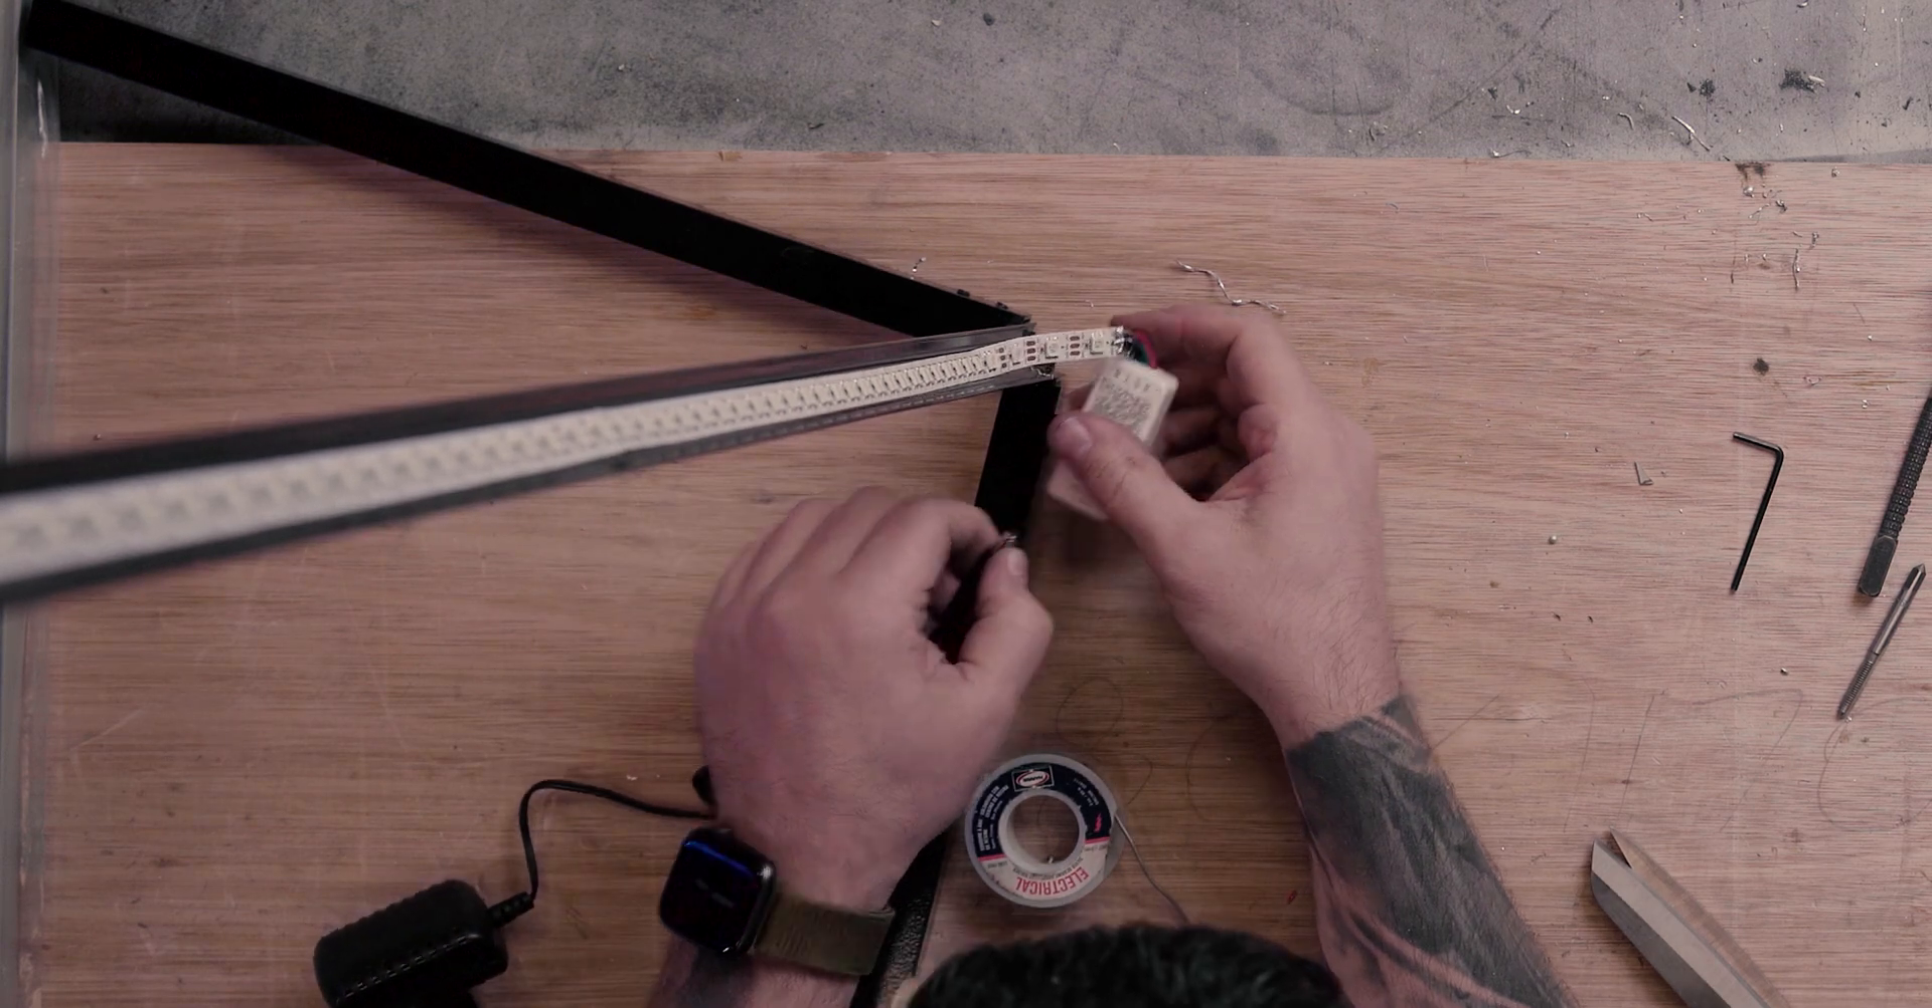So now, as you can see, our LEDs are stuck in the profile.